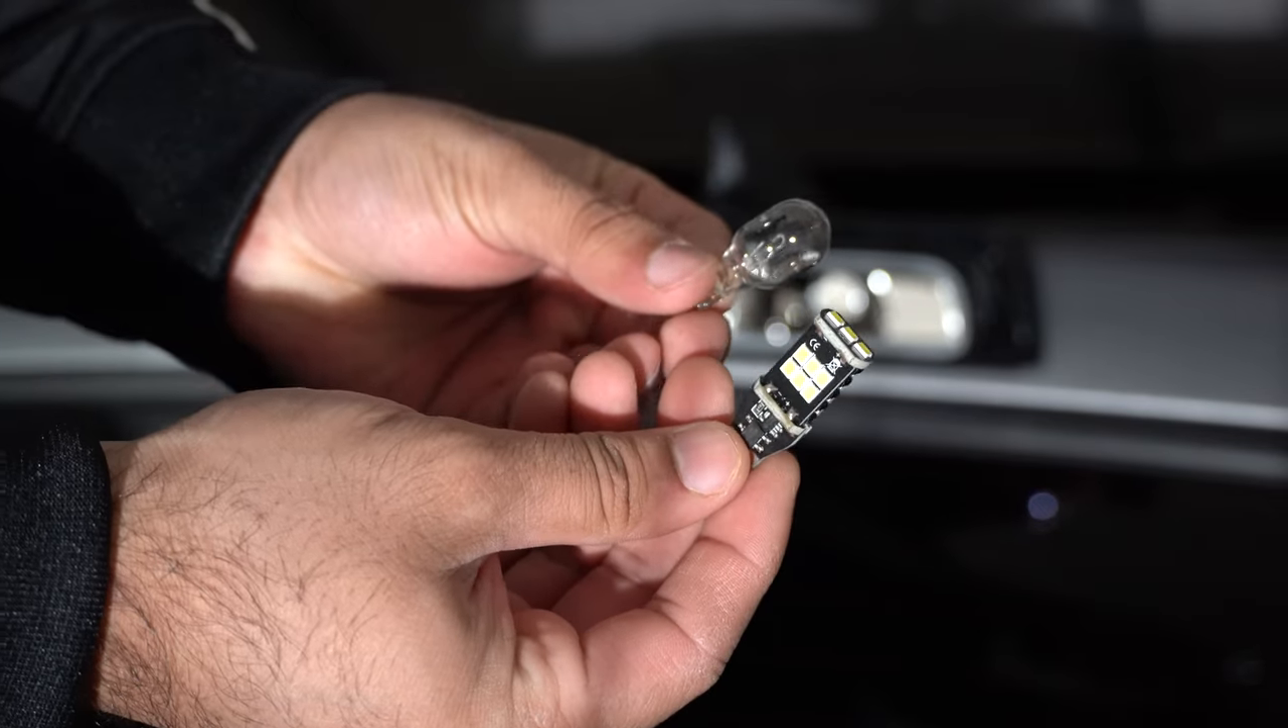Next, I went ahead and removed the bulb just like that.